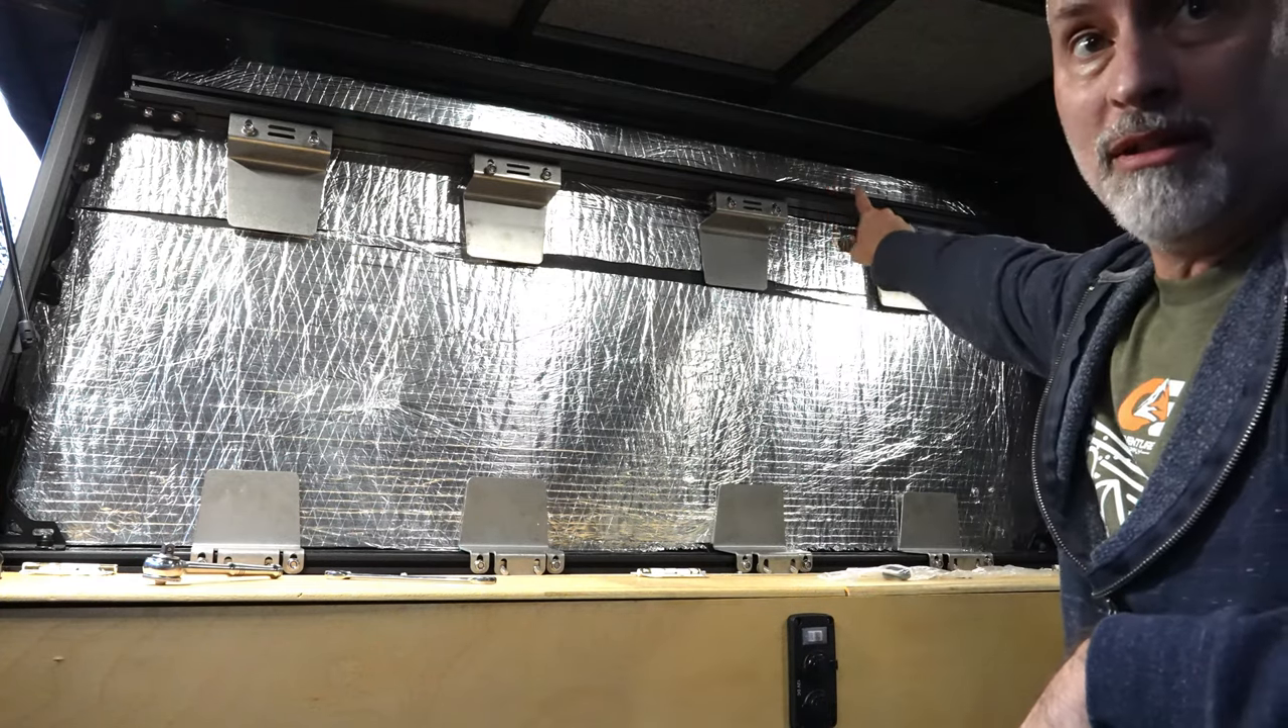We've got the bar on top installed had to take it down and put it back up once because i didn't have it adjusted right.